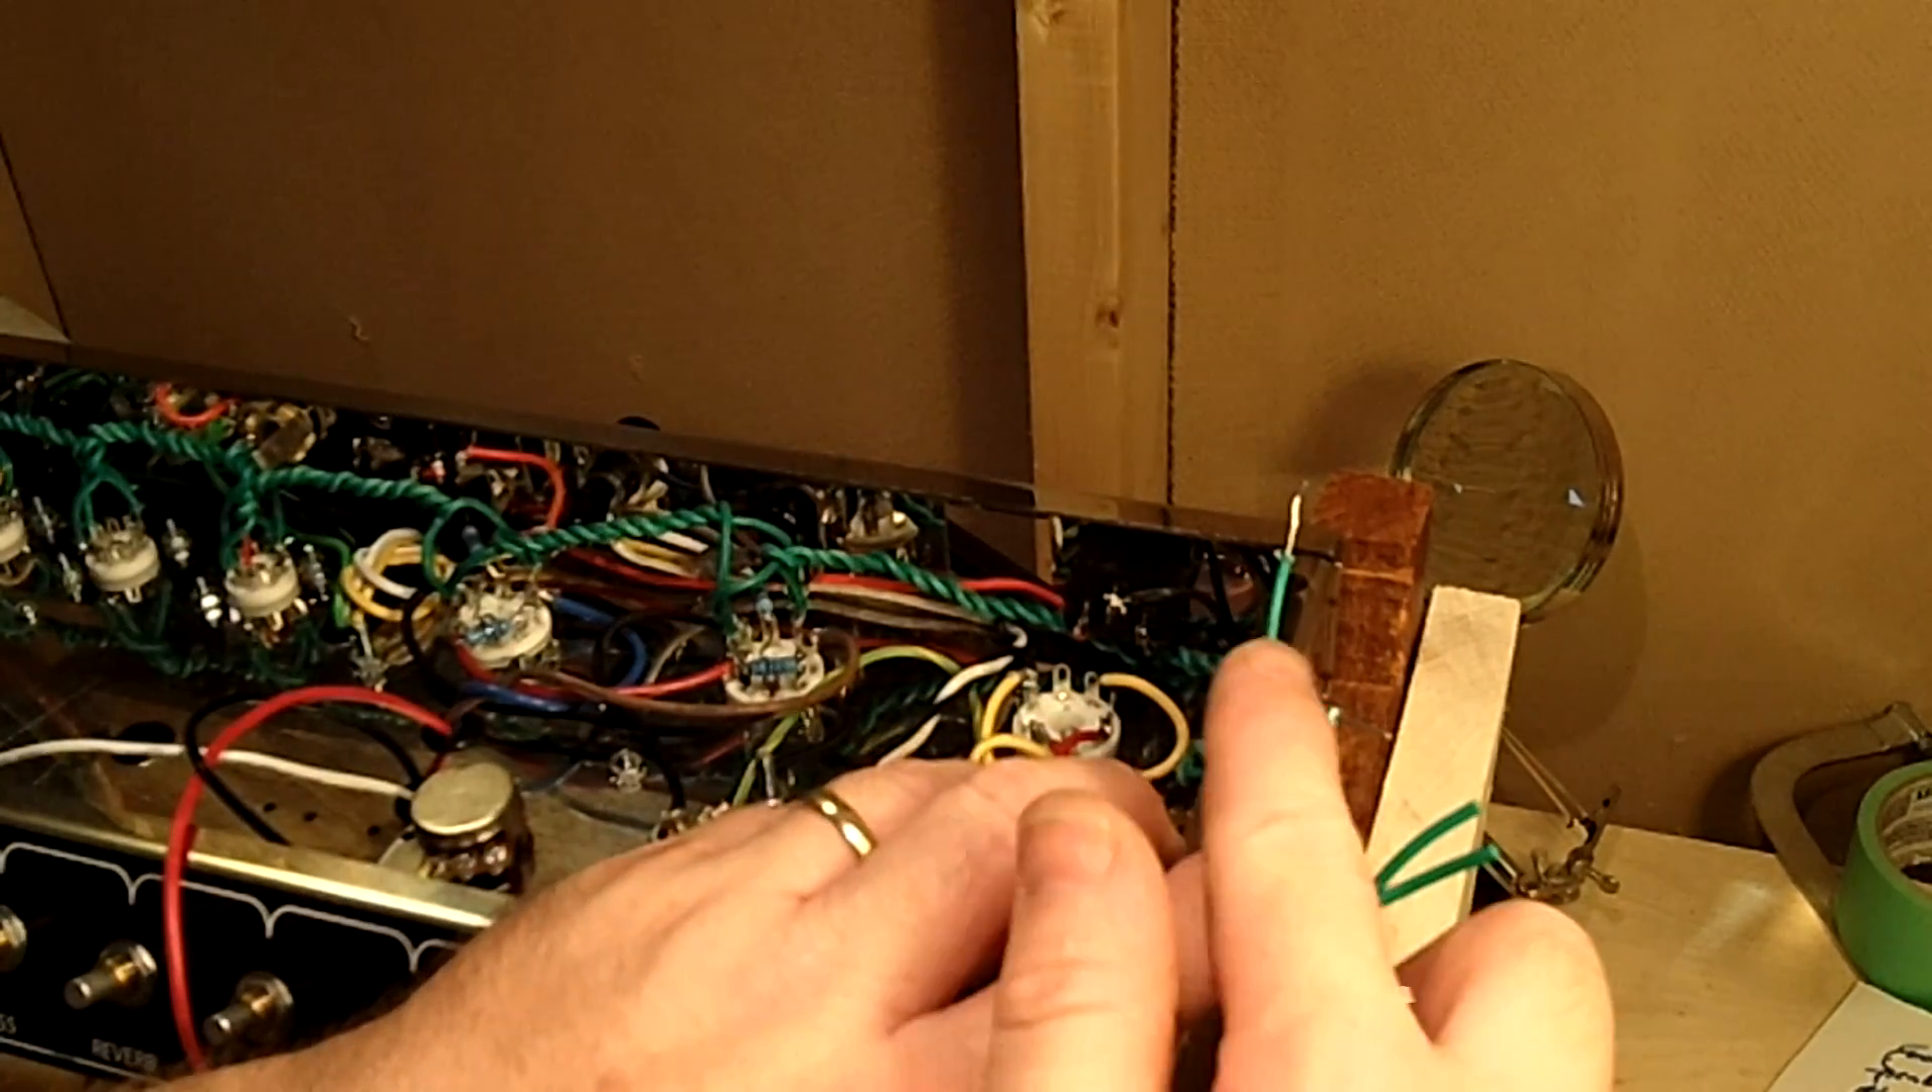Those are those low voltage secondaries that will be connected later on.